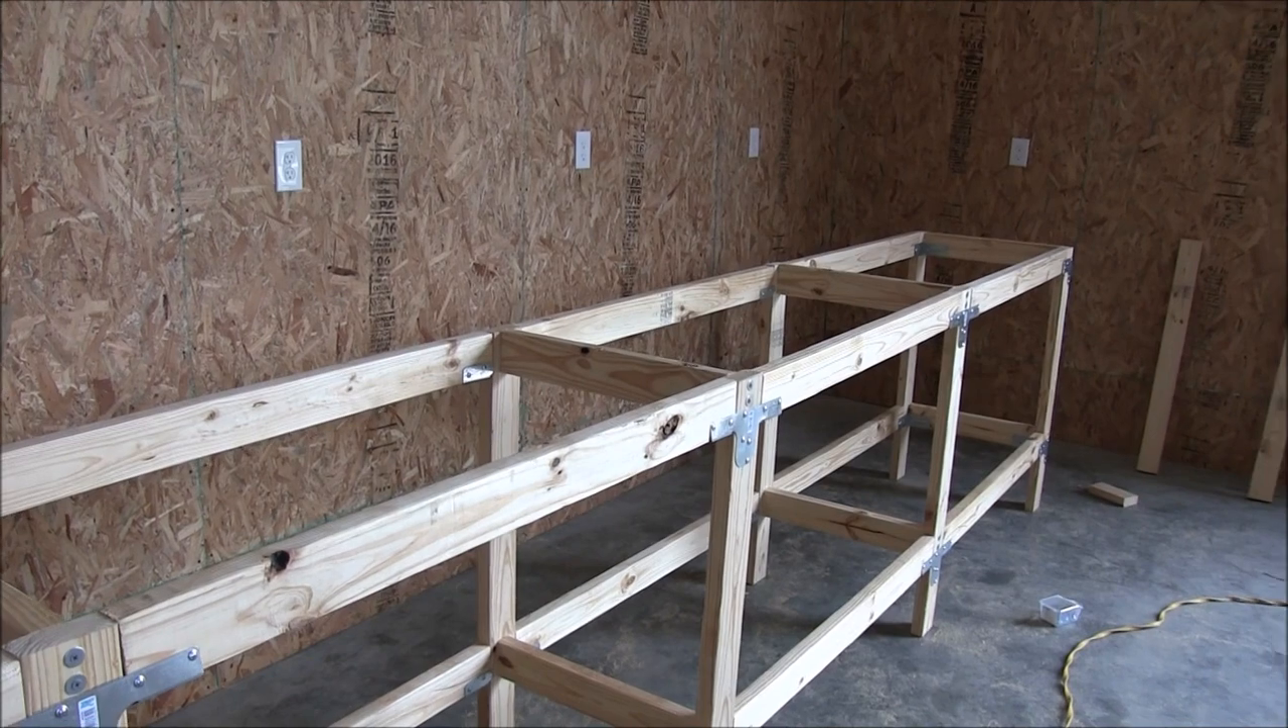I got my supports going across.